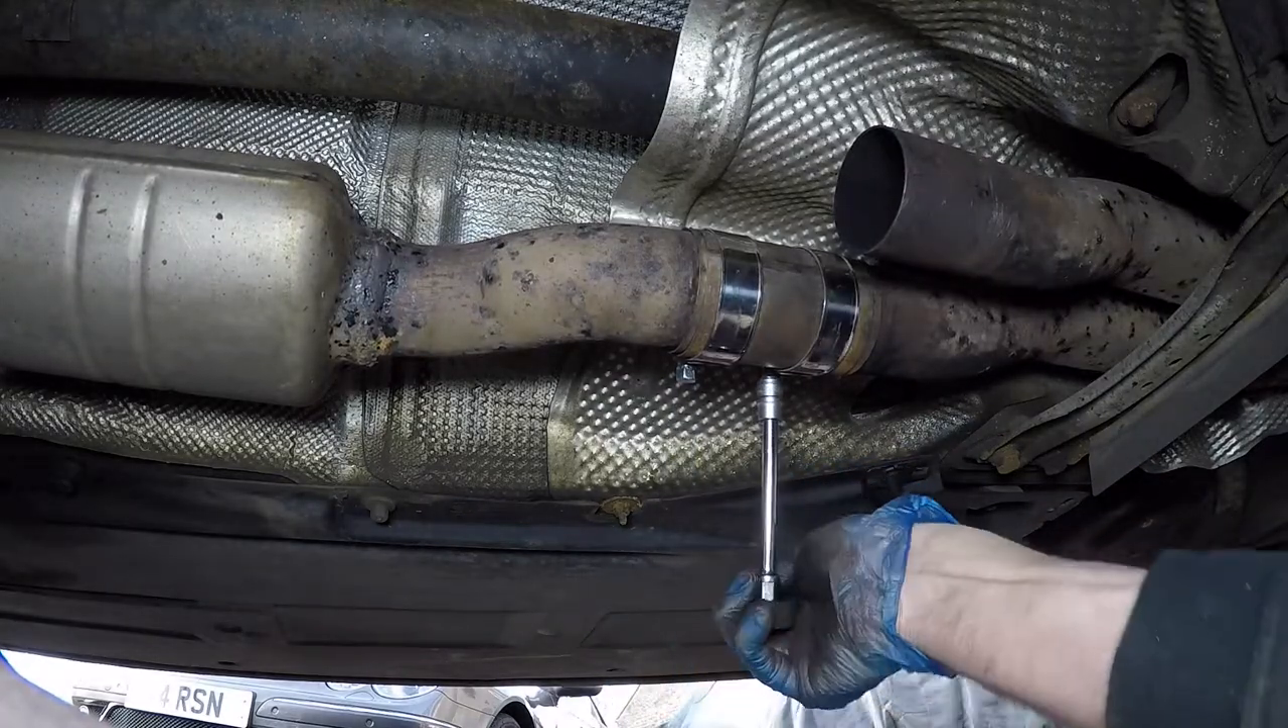Okay so that's the first exhaust sleeve done. Now all we have to do is repeat the process with the other exhaust pipe.